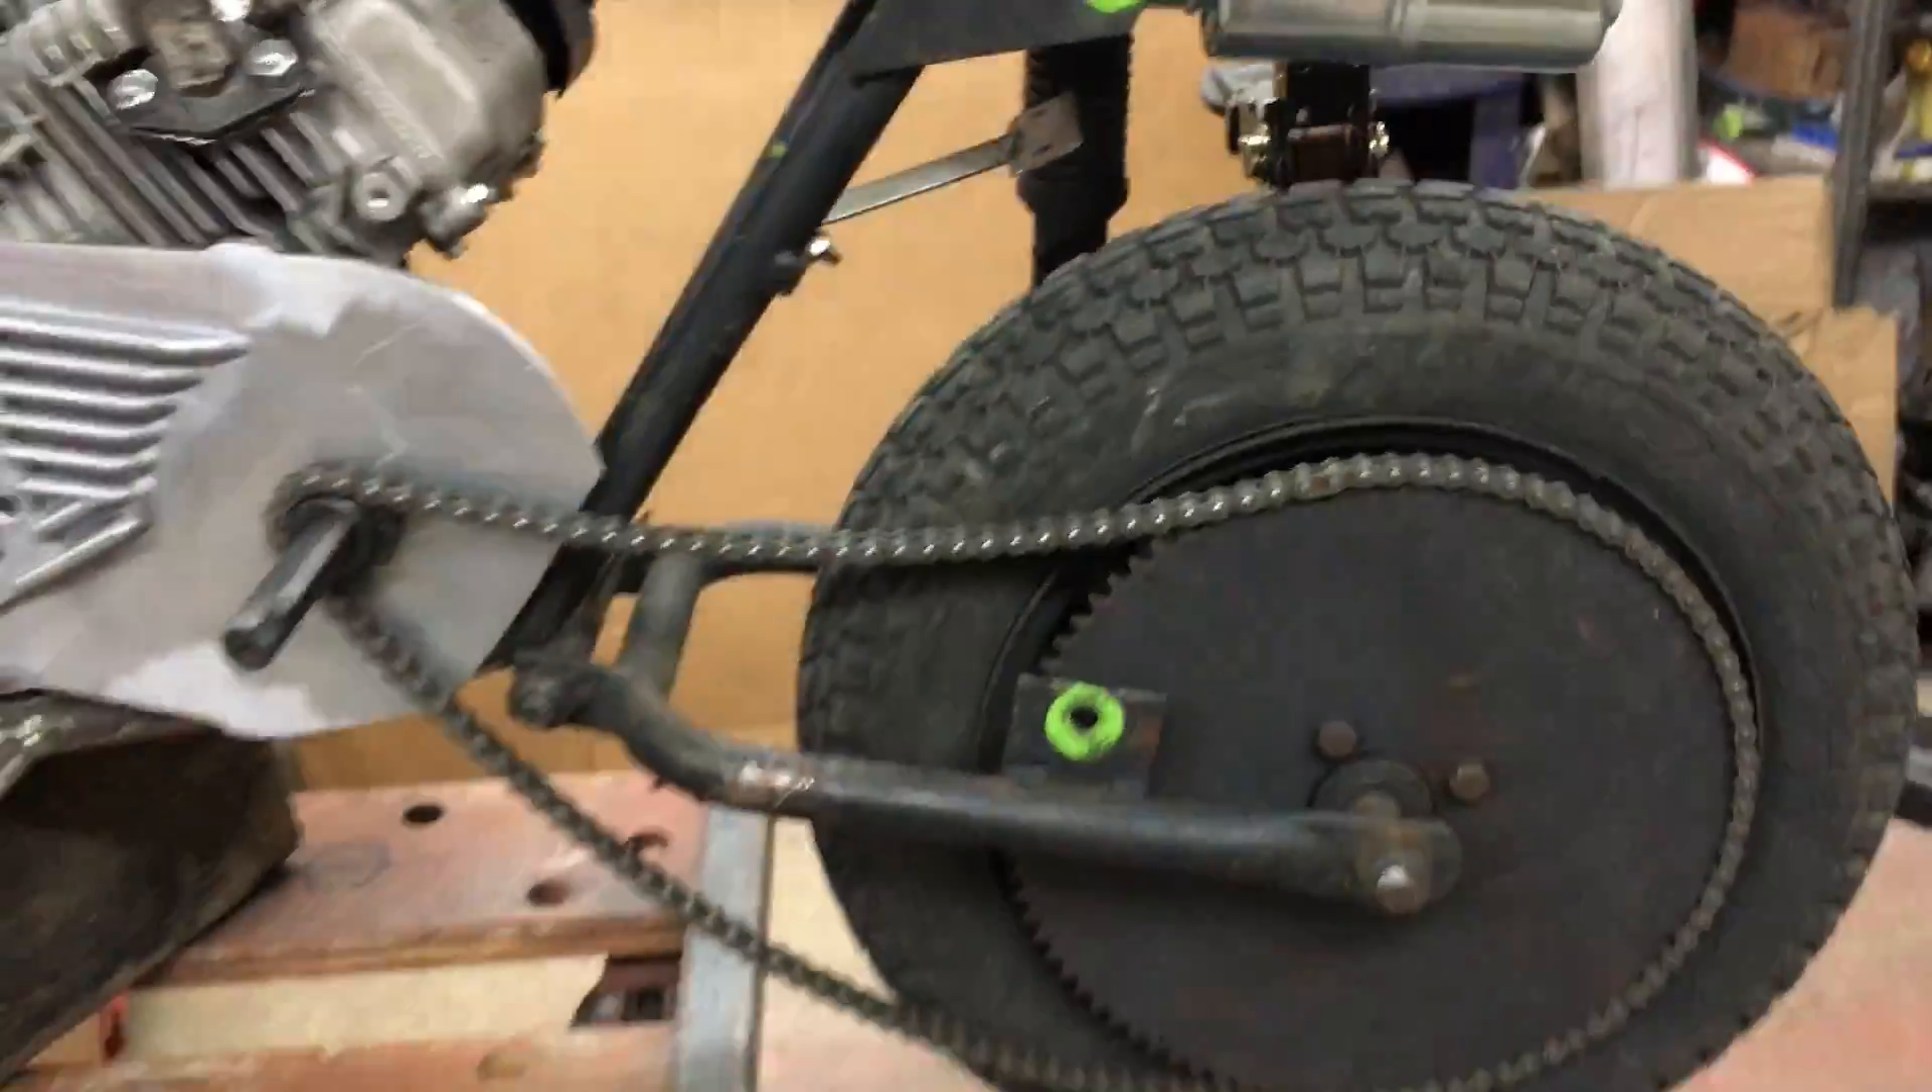Okay now look how loose this chain got. It is really loosey -goosey here.